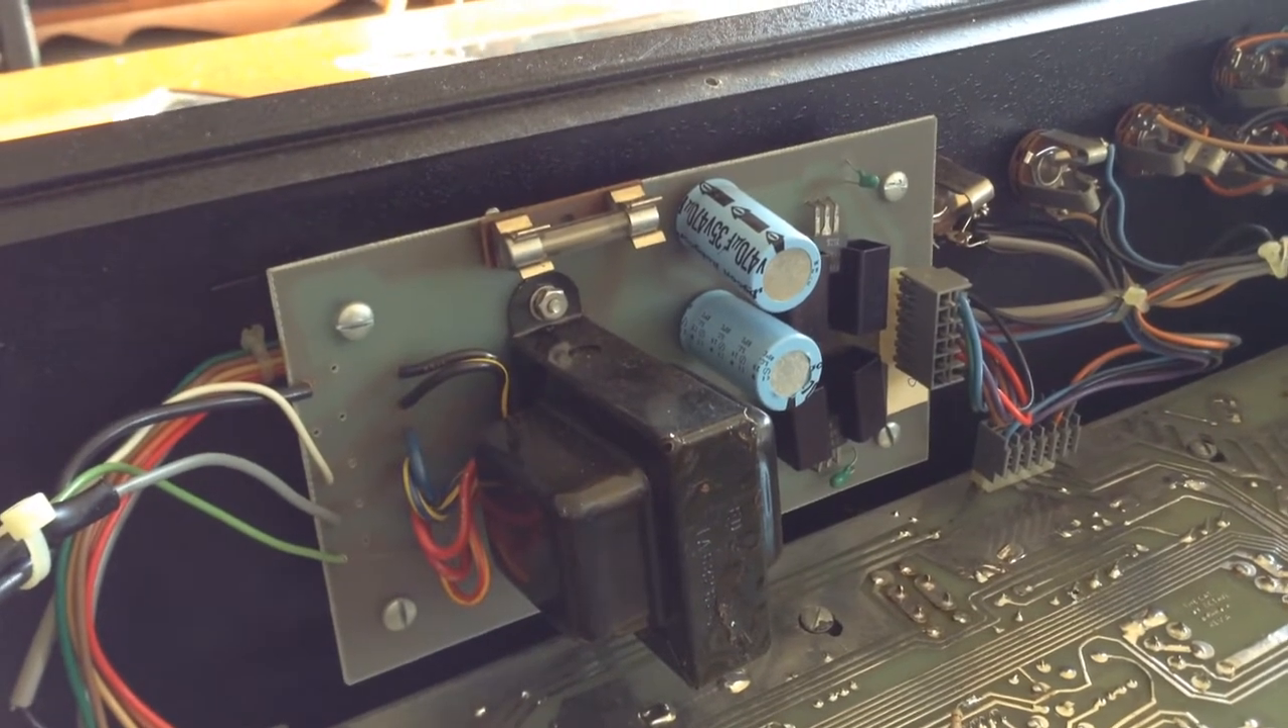With the back removed from the cat synthesizer, I can see the circuit boards and the power supply.